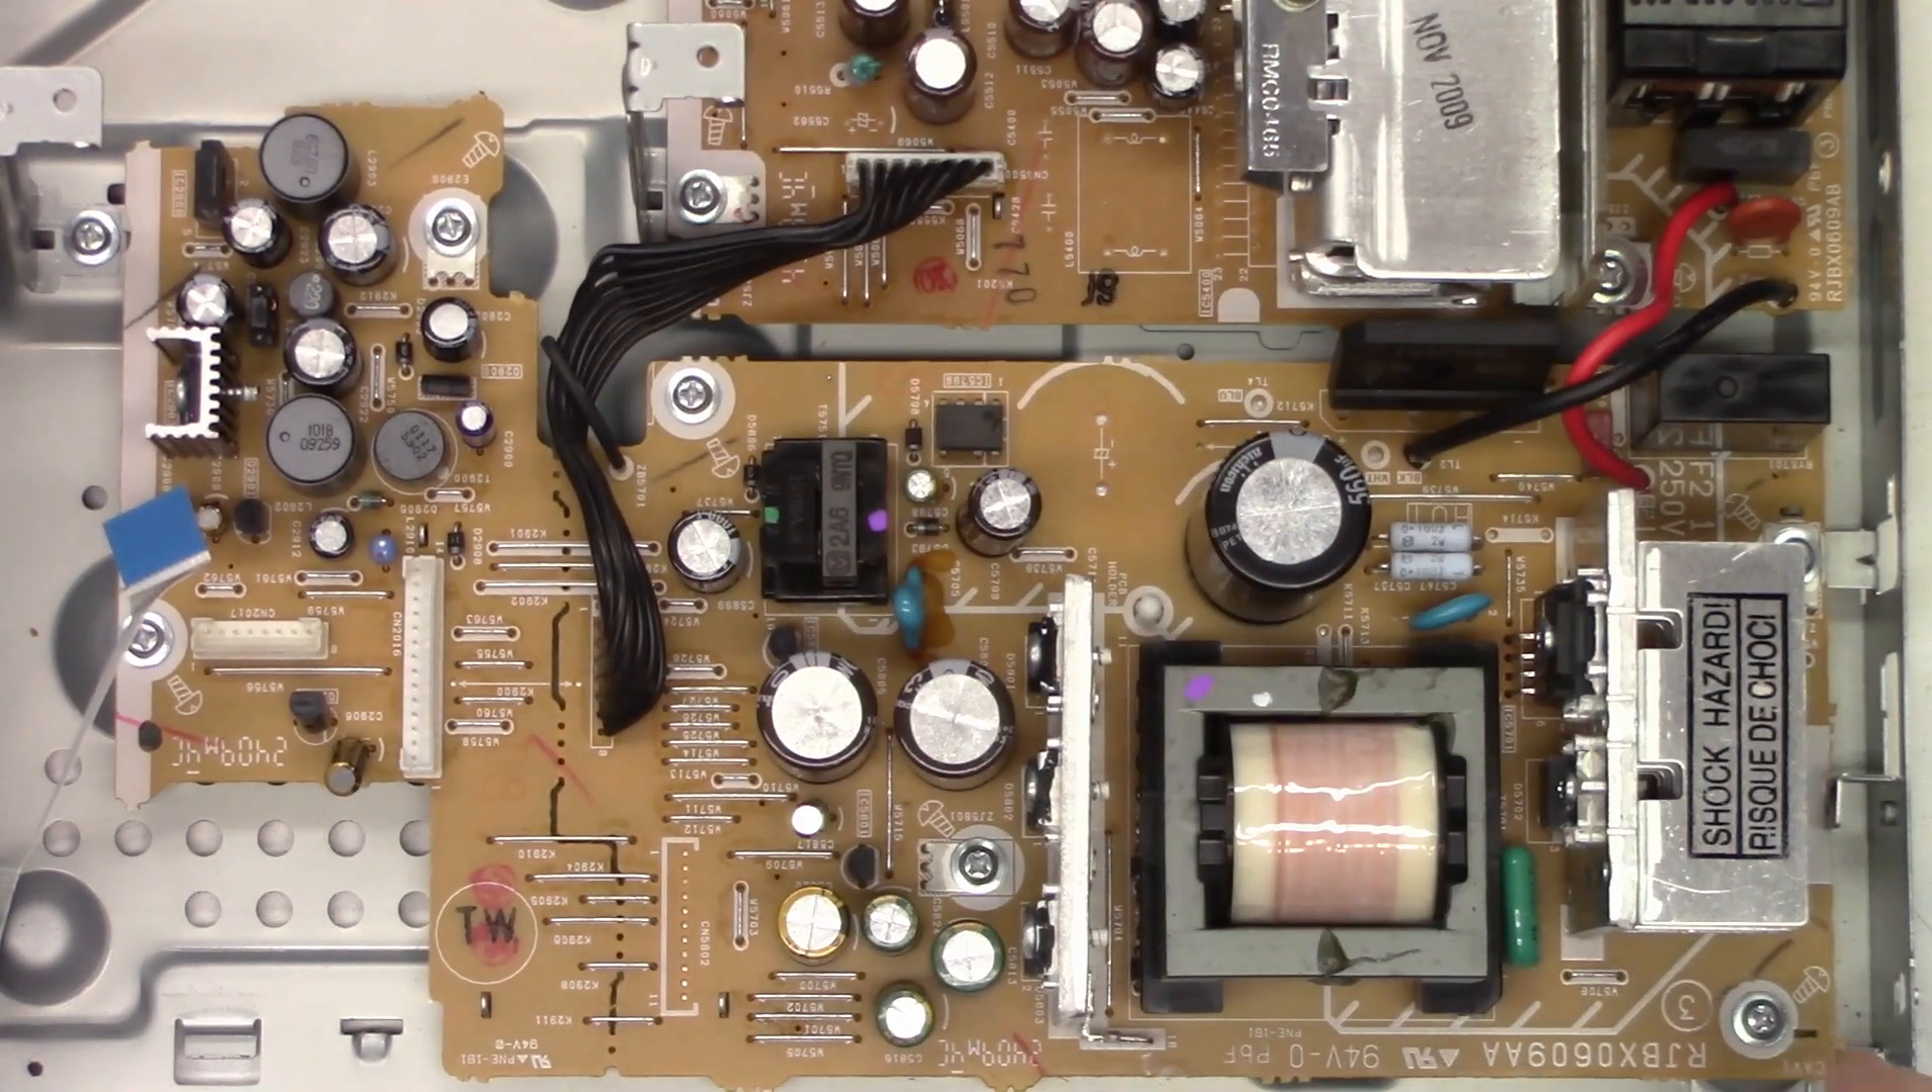Okay, power supply board is back in. It's all screwed down.